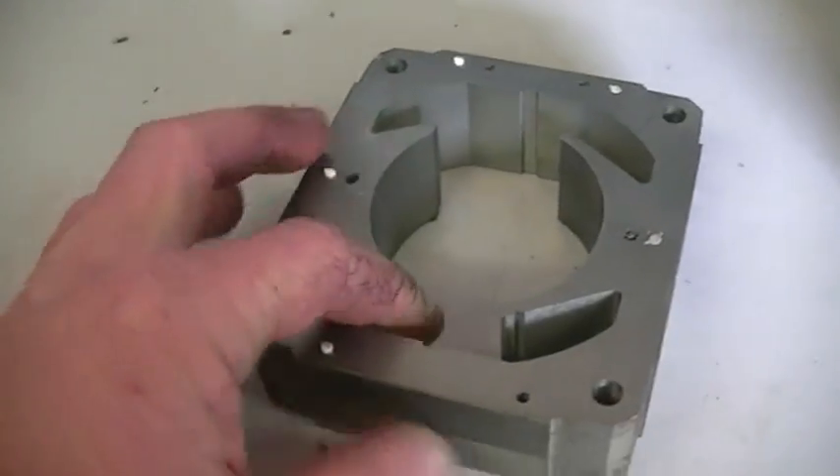The windings and the plastic shroud or the plastic protective part around the stator has been removed.